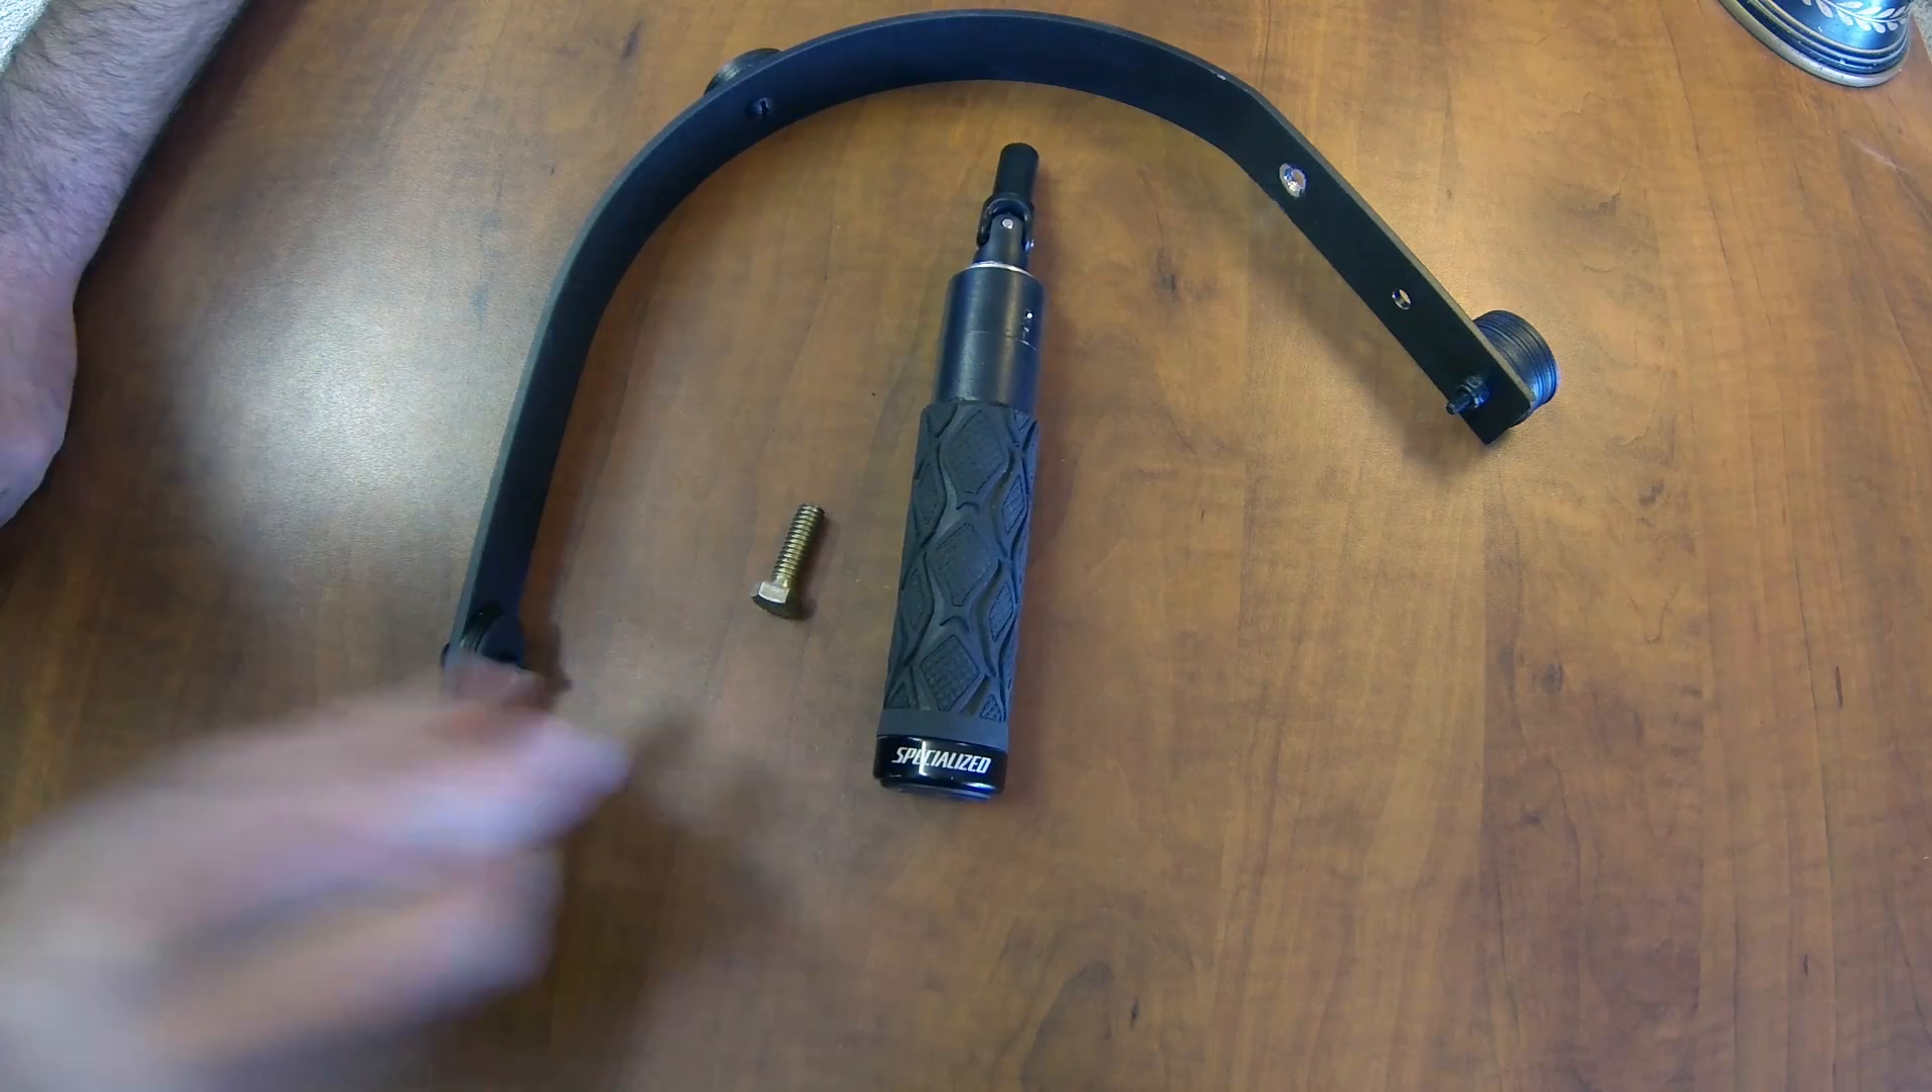So now that we've got the grip and joint assembled, we really need to attach that to the frame.